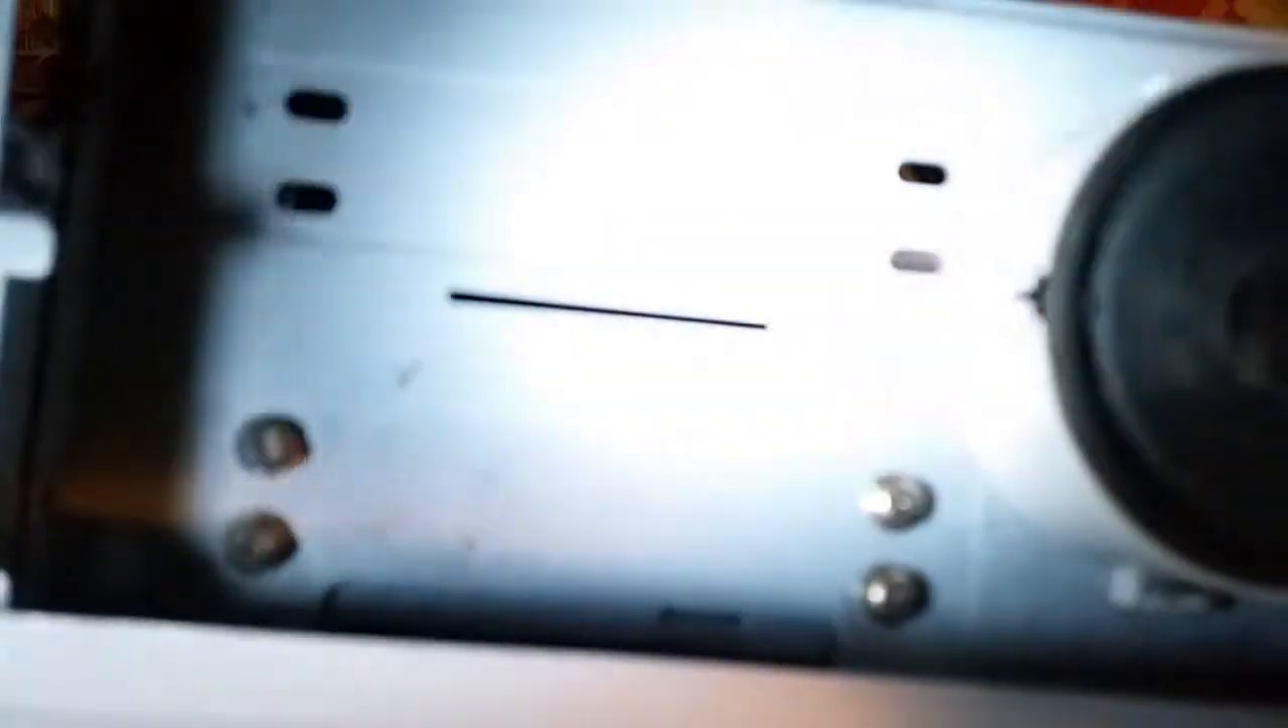This is how far I've gotten. I've only gotten... four screws in.